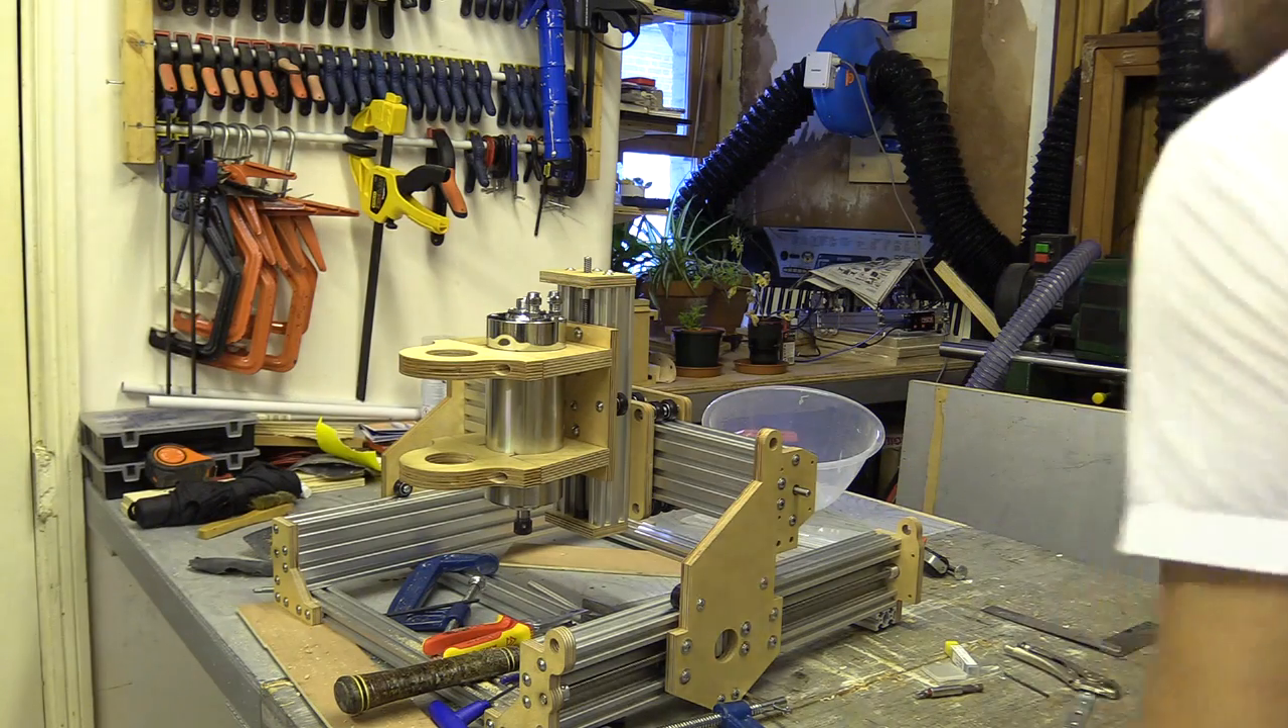So that's the X, Y and Z axis of the CNC machine assembled, and I'm quite happy with the progress.